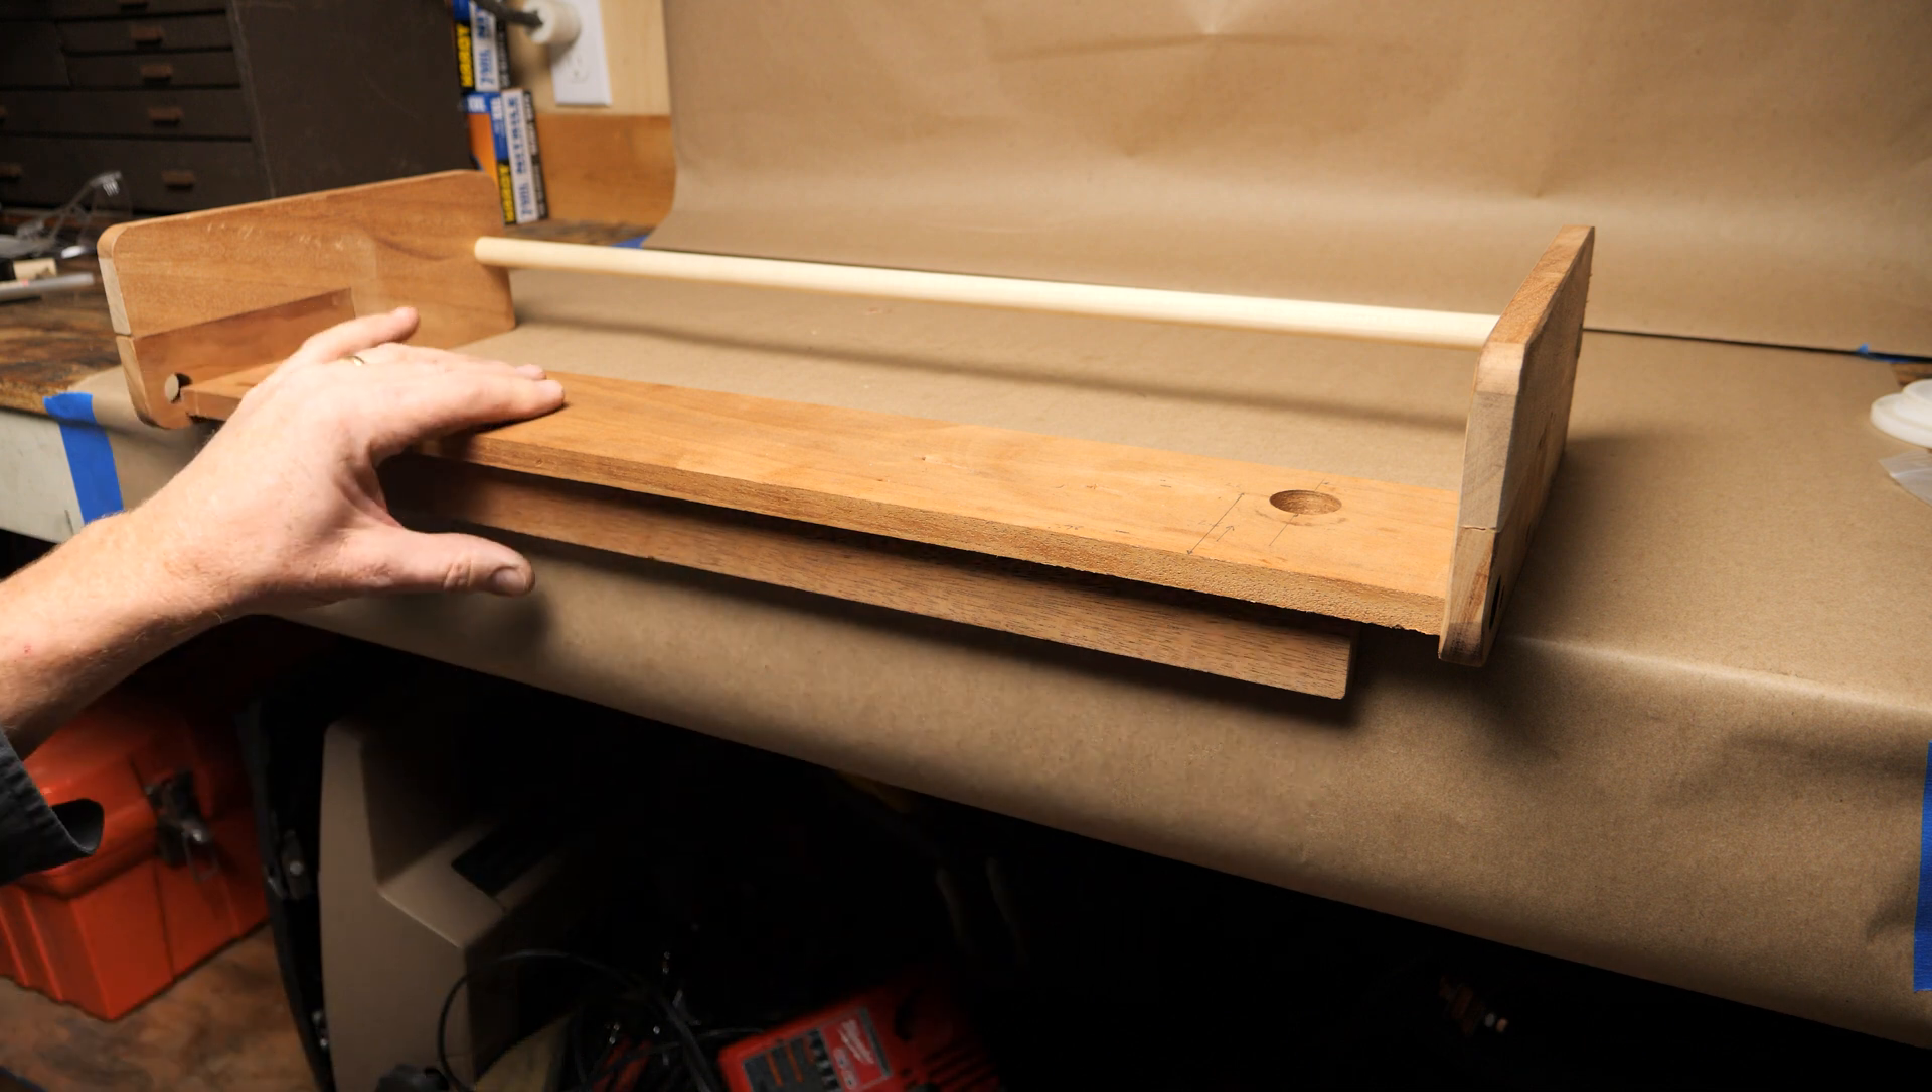The front edge of this sits proud of this kind of reinforcing apron underneath.